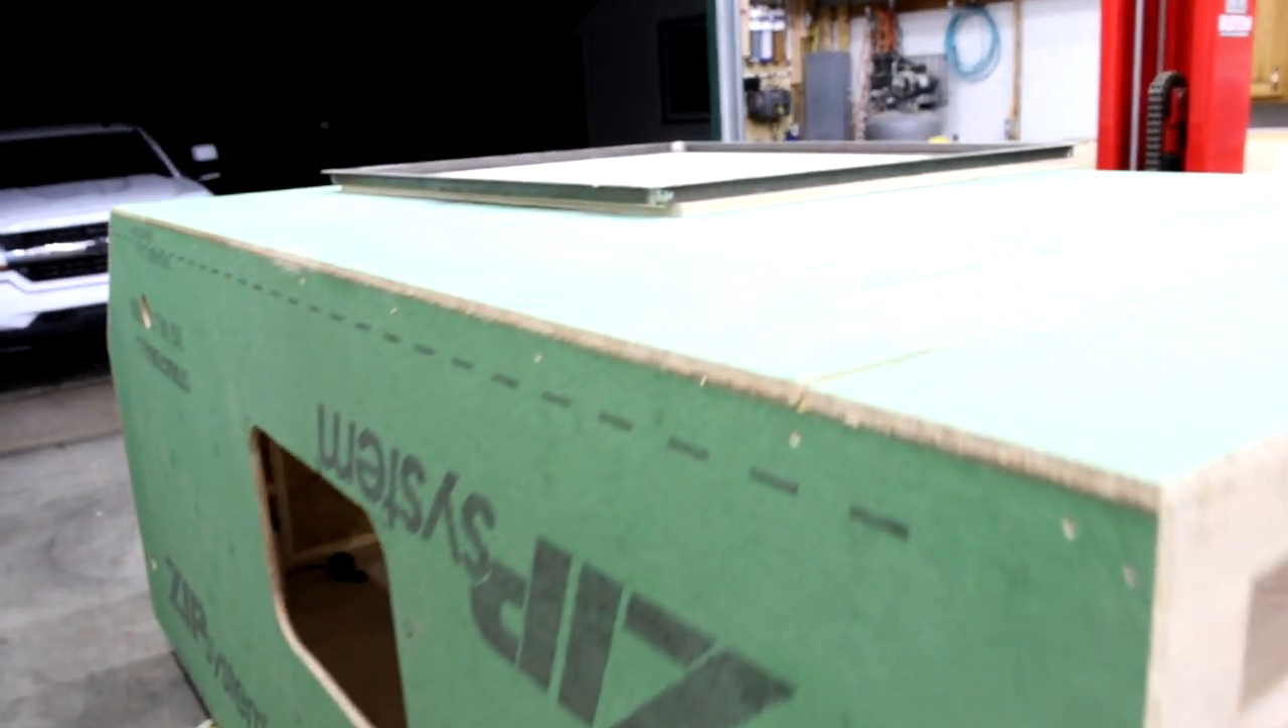You can kind of tell the roof is on.